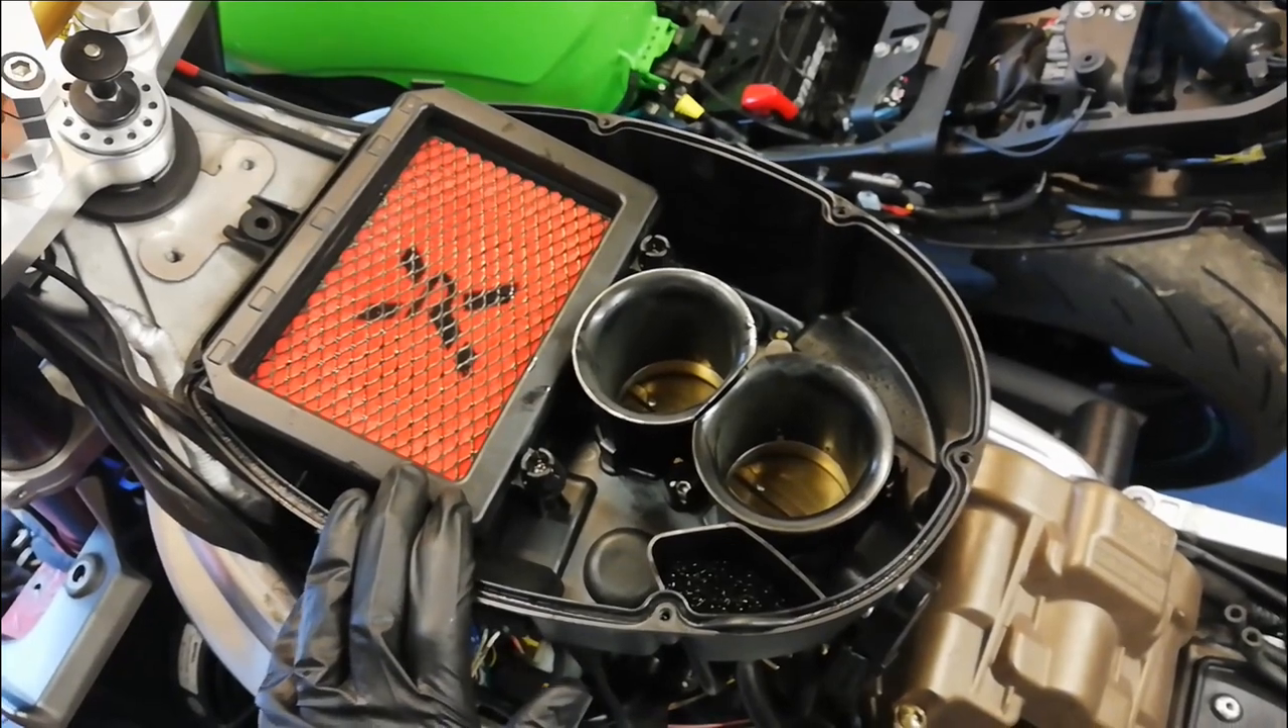So that's the bottom half of the airbox back on with a new PiperCross air filter to replace the slightly manky looking original.